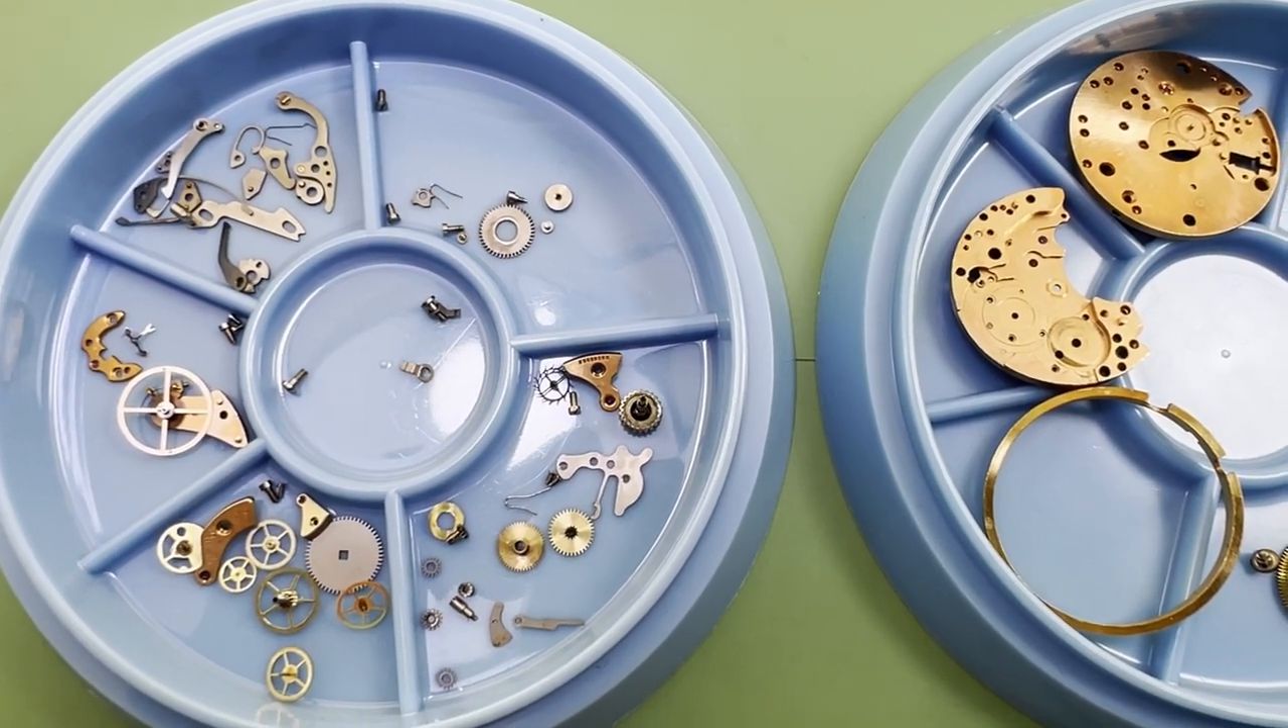There we go, the whole movement fully taken apart.